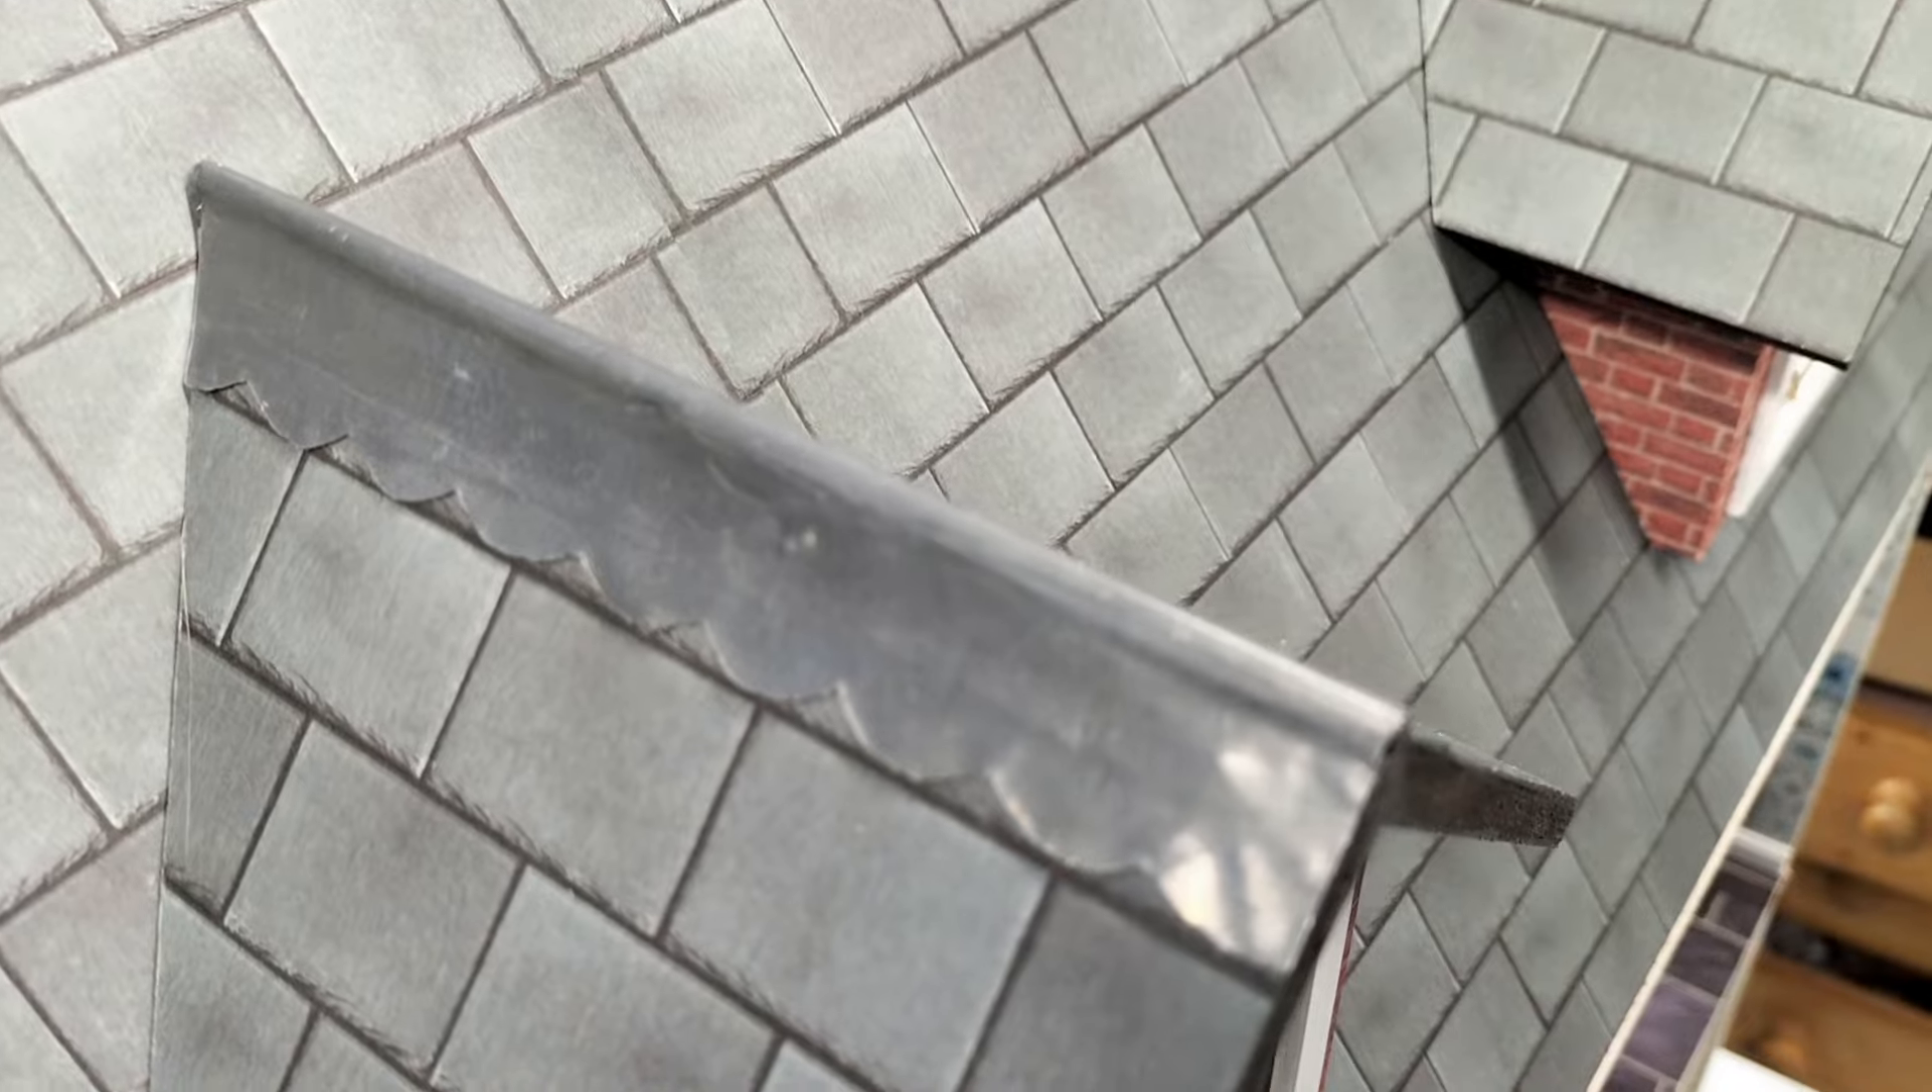There's the lead flashing on top of the apex roof.